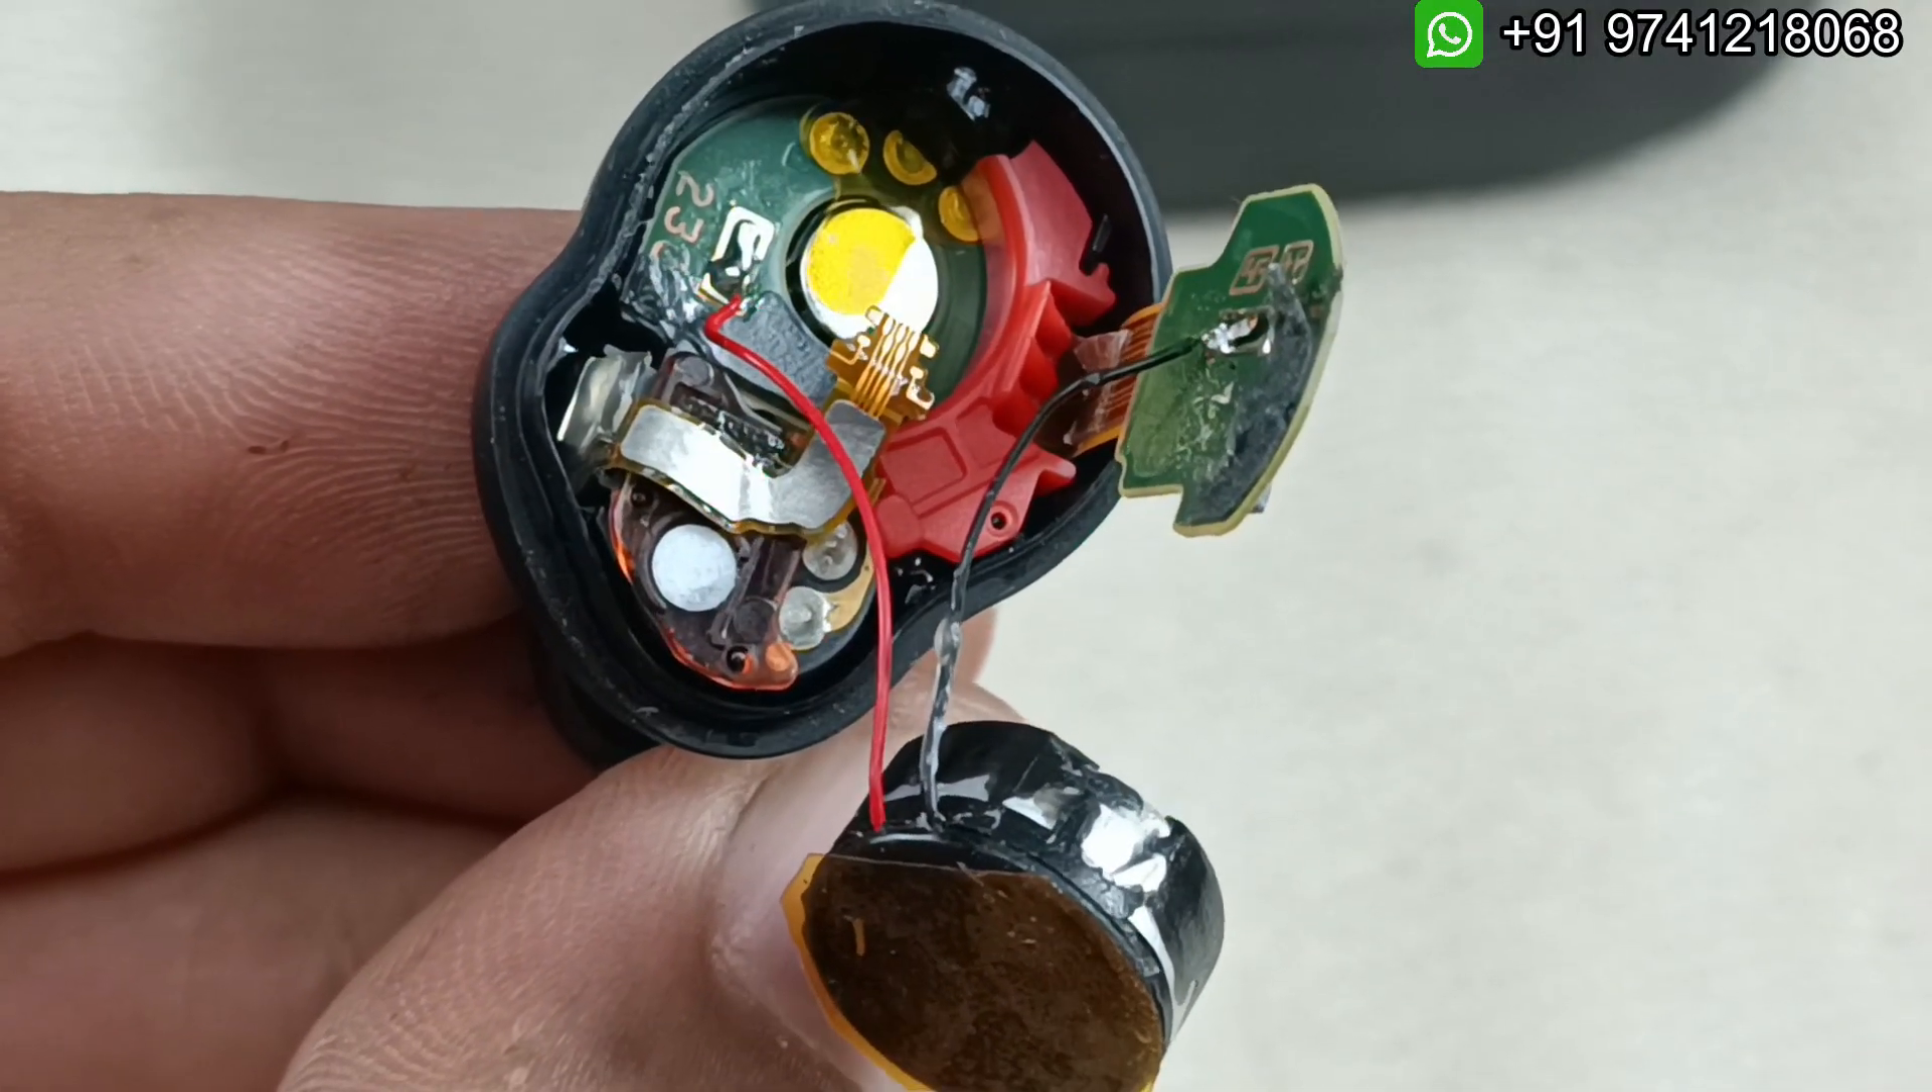So now you can see I have soldered the wires here.